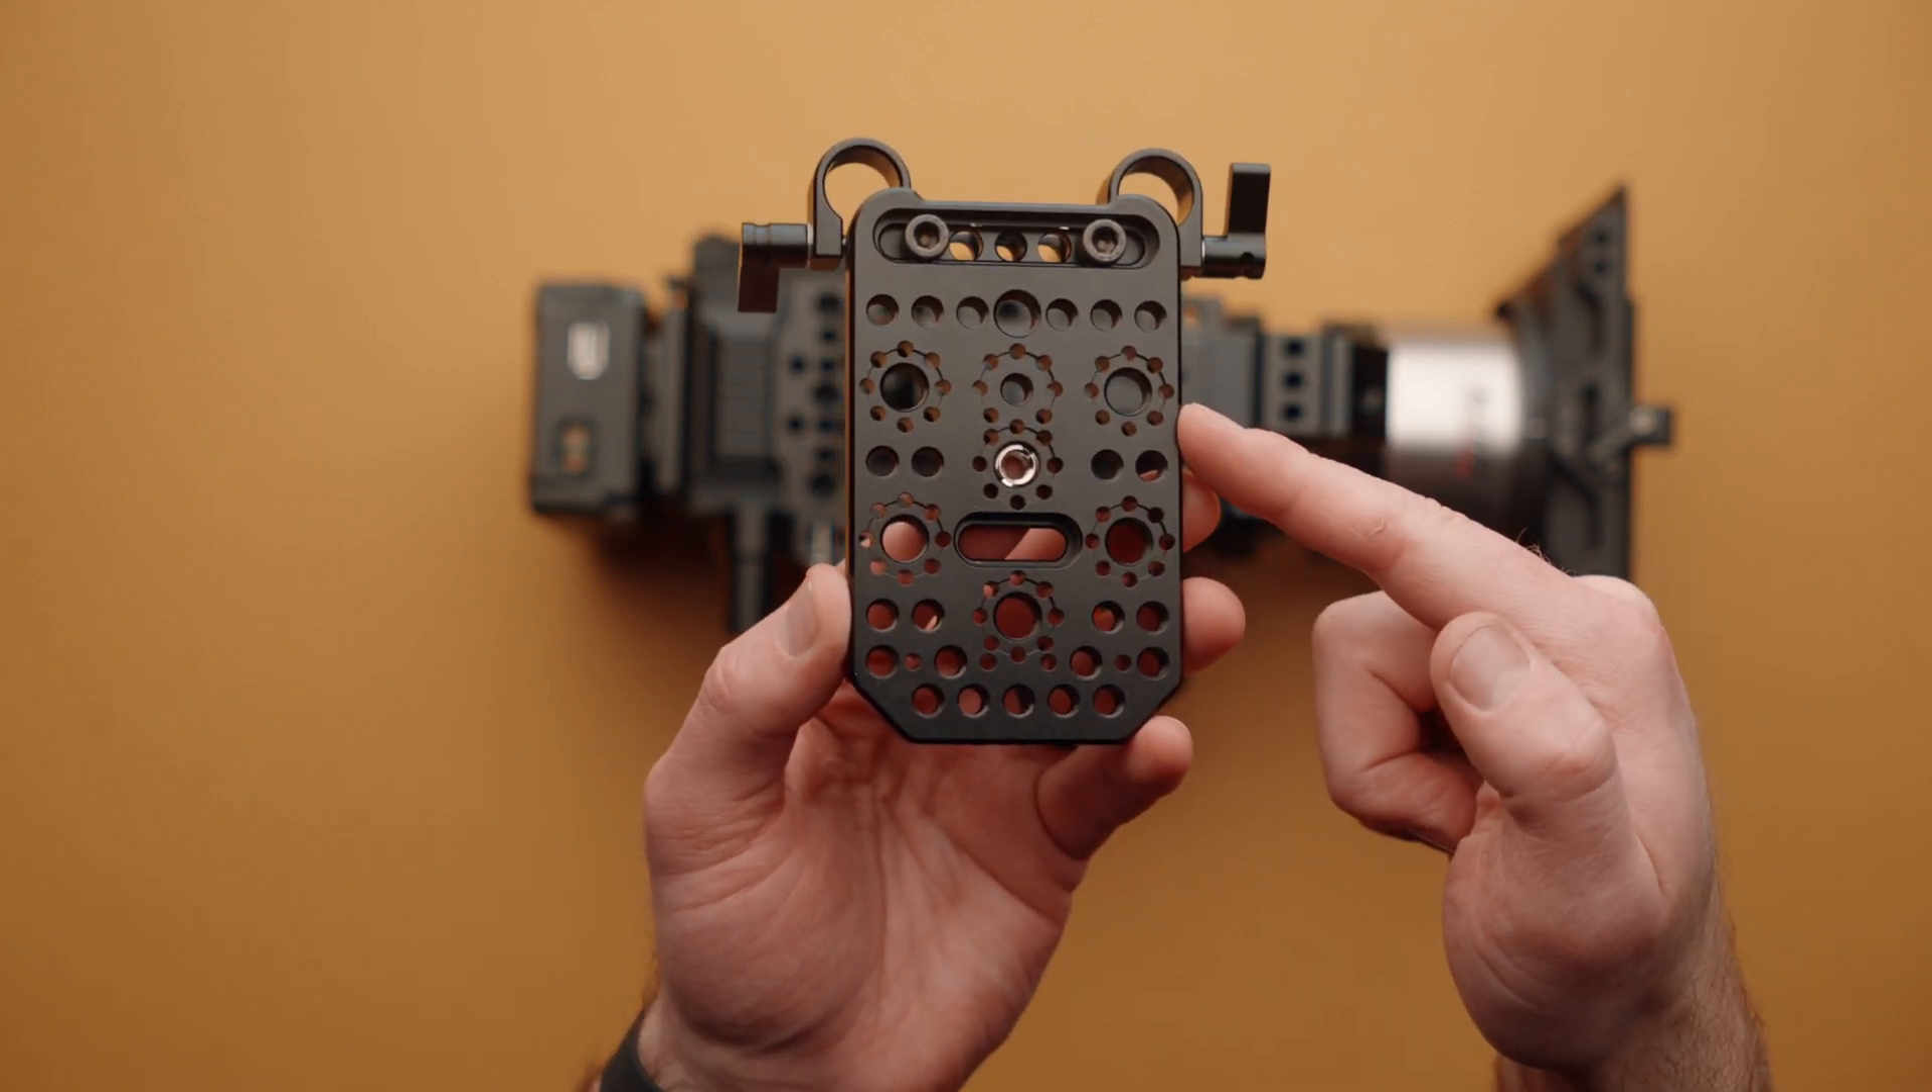So what I've done is I've taken the cheese plate and I've added right in this center three eighths, the three eighths to quarter 20 adapter that comes with this kit.